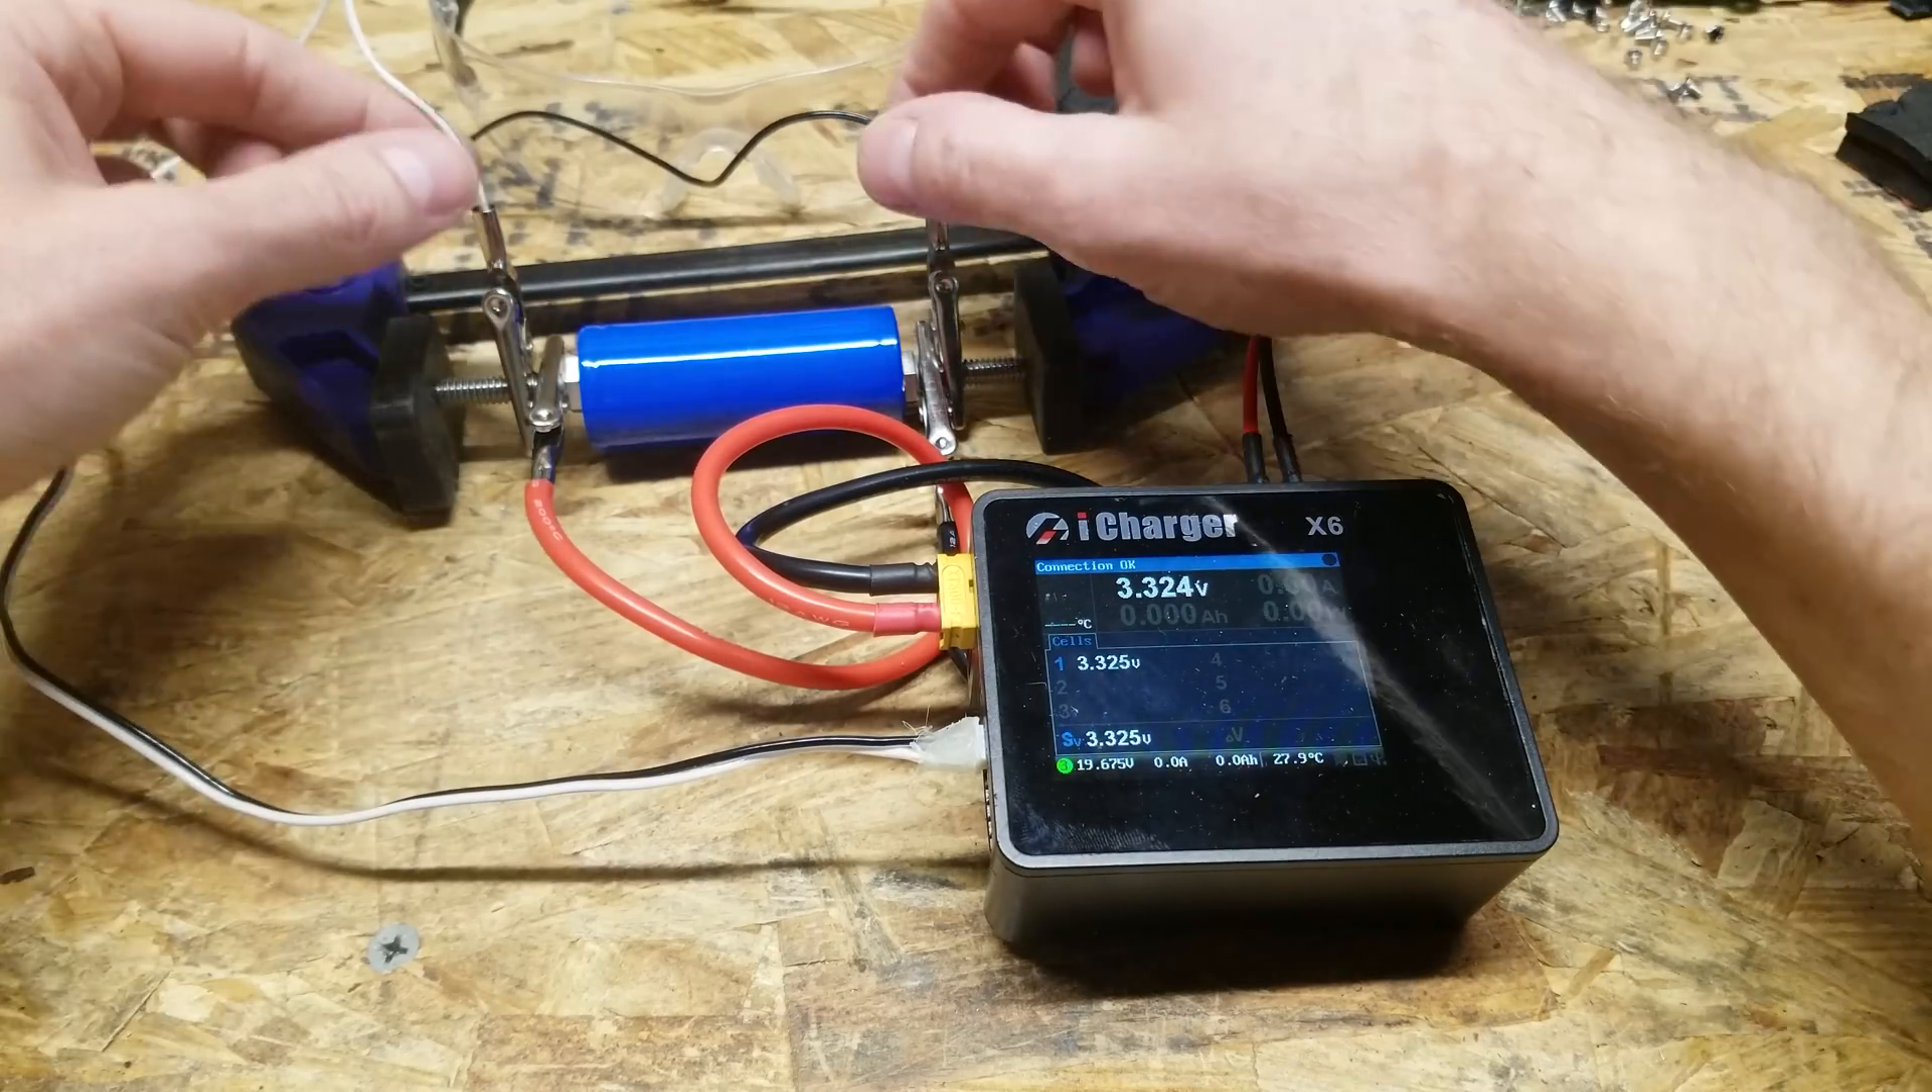I then clipped on a pair of alligator clips to each bolt, which go into the iCharger, and I have my two balancing wires connected as well.